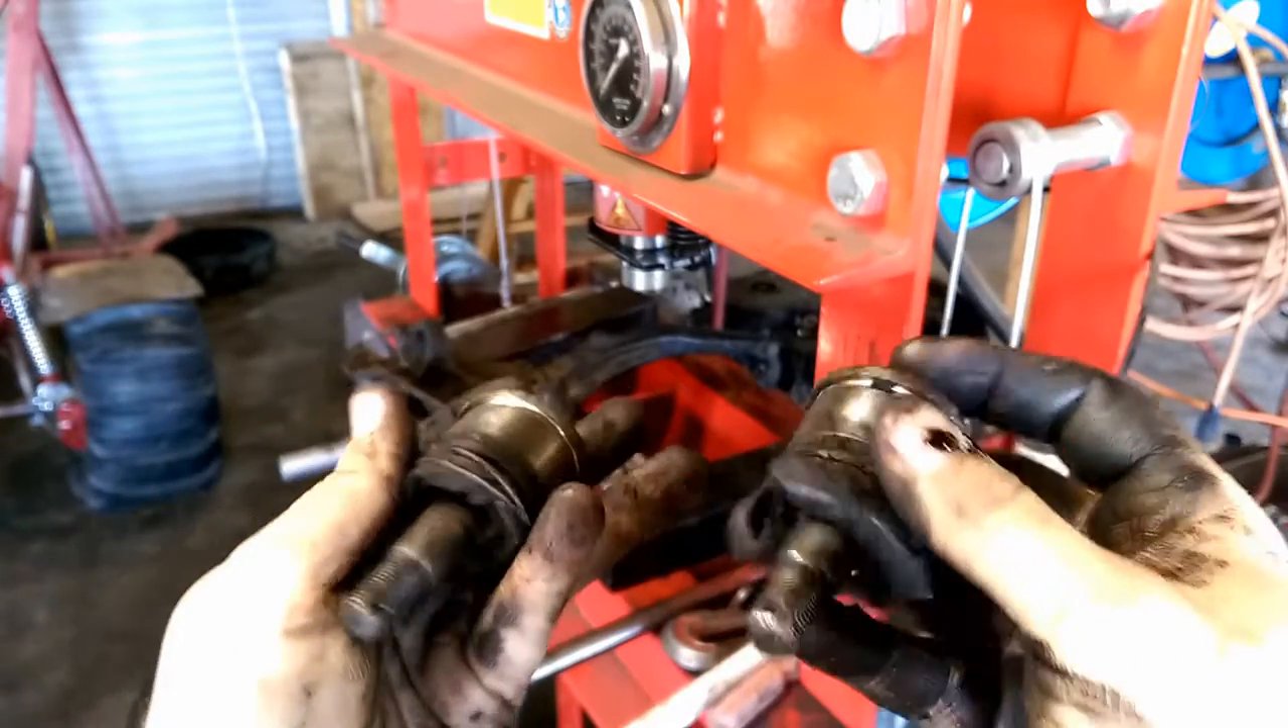Well, there we have it, two old nasty ball joints gone.